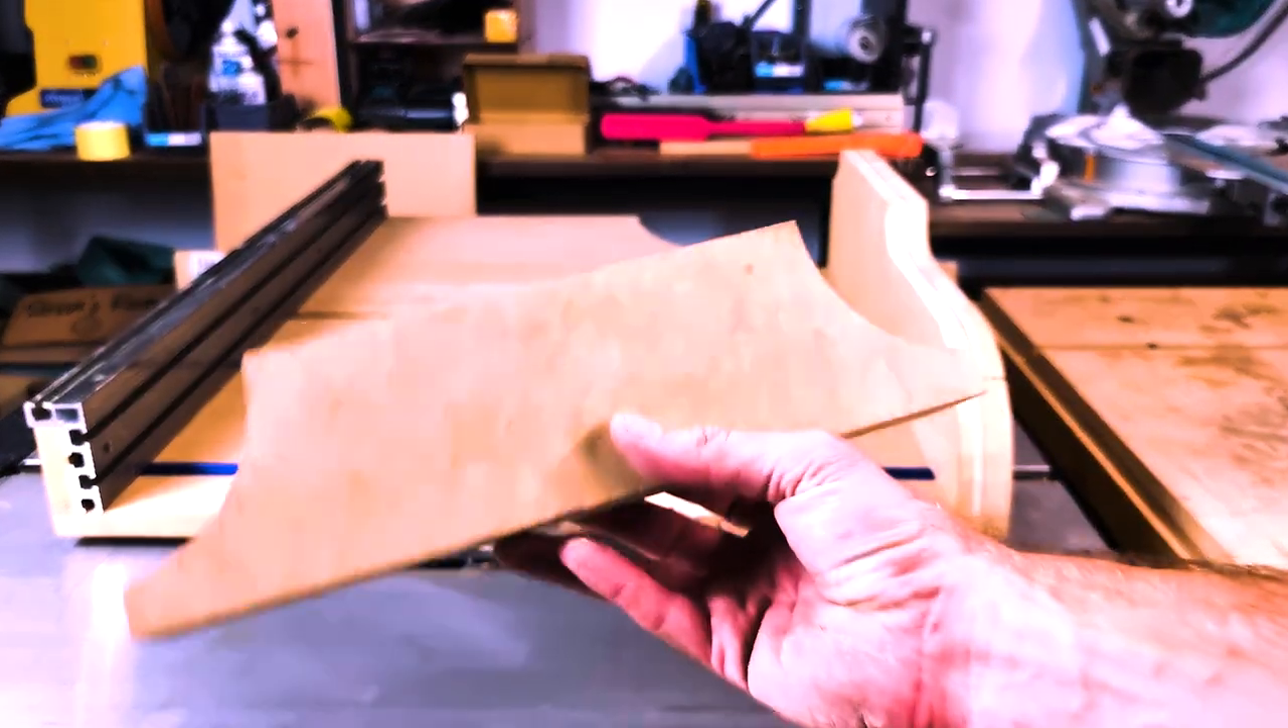Alright so I'm yet to attach this rear stock yet.